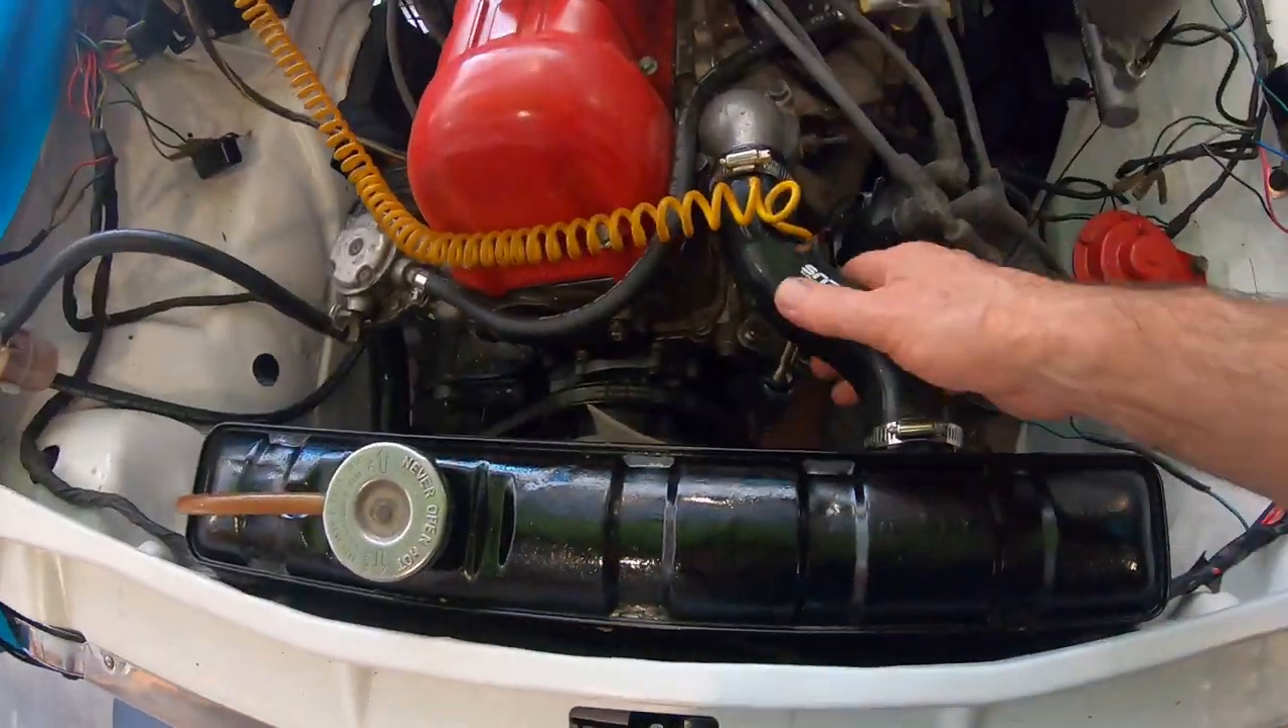I don't know if I mentioned this already but I've painted the radiator put the radiator in put in the silicone hoses.